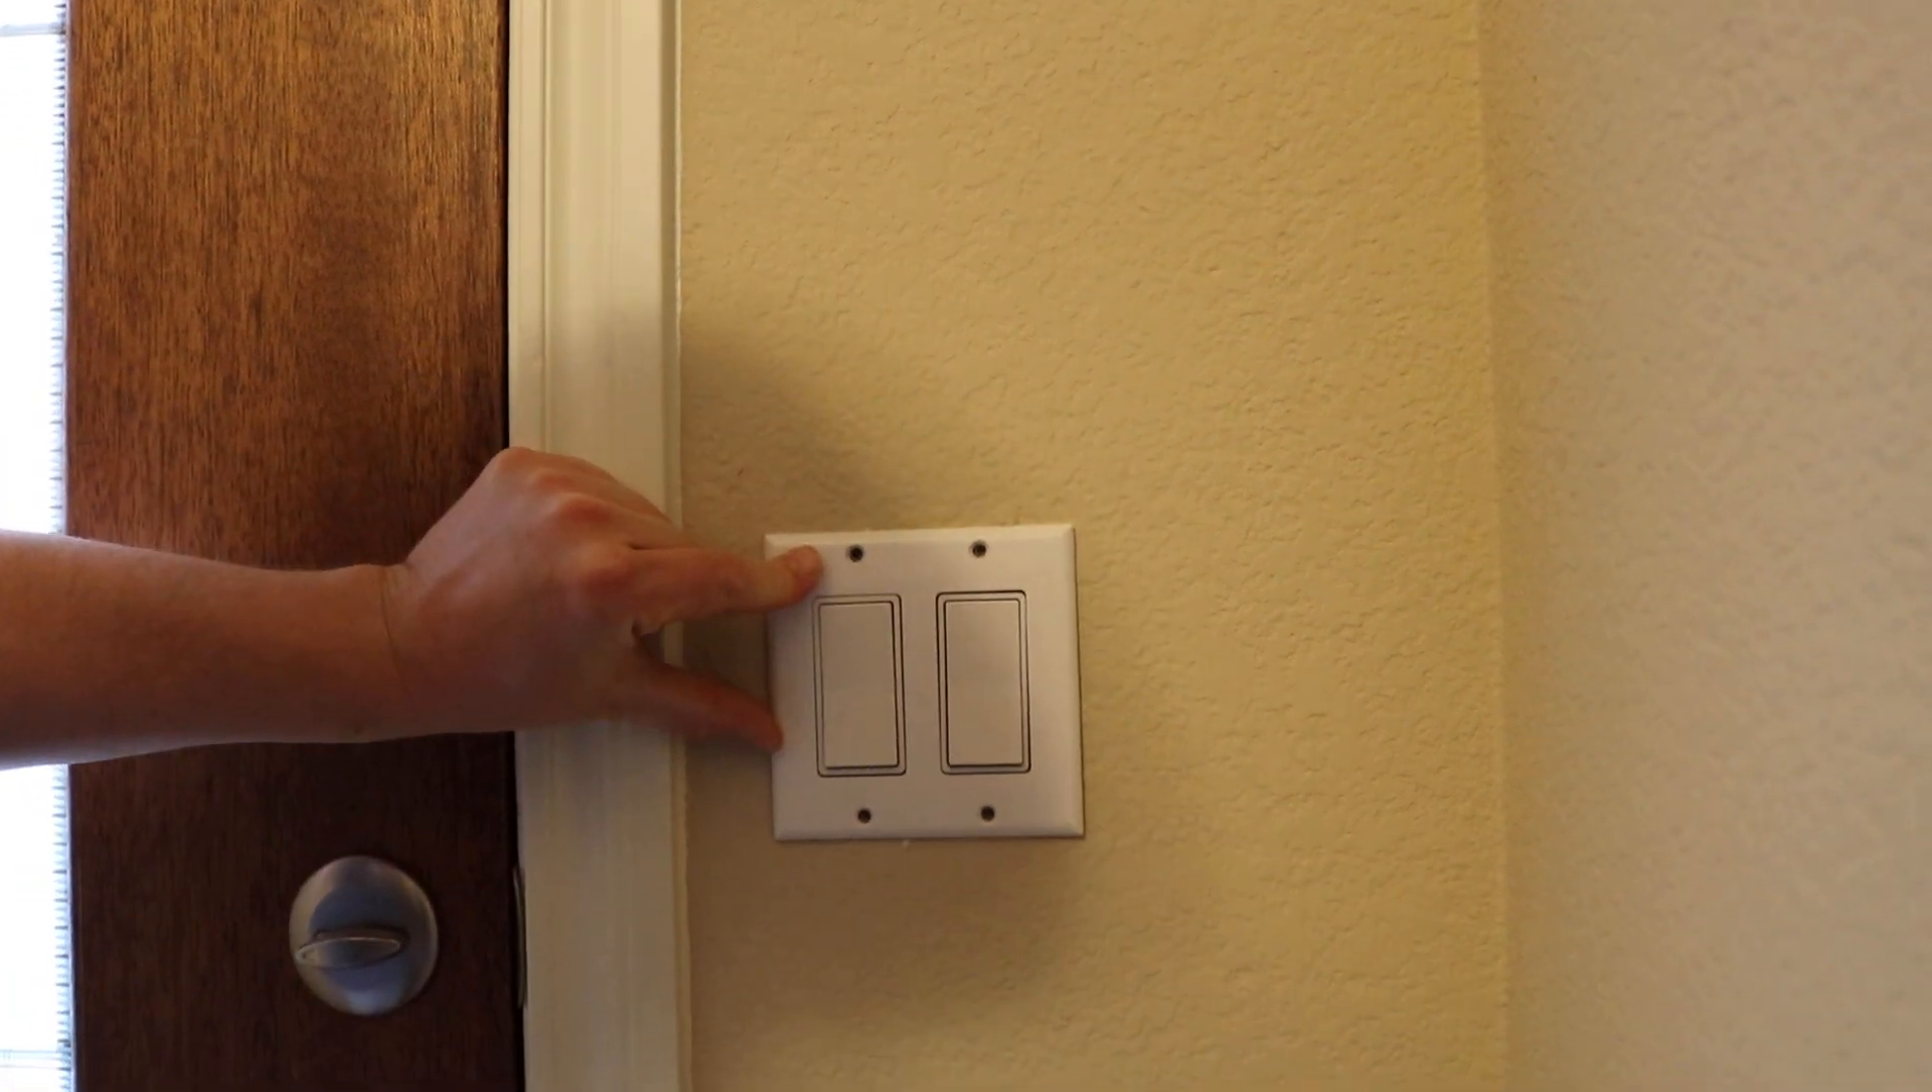So we got that and you see how that cover just fit on there naturally and perfectly.